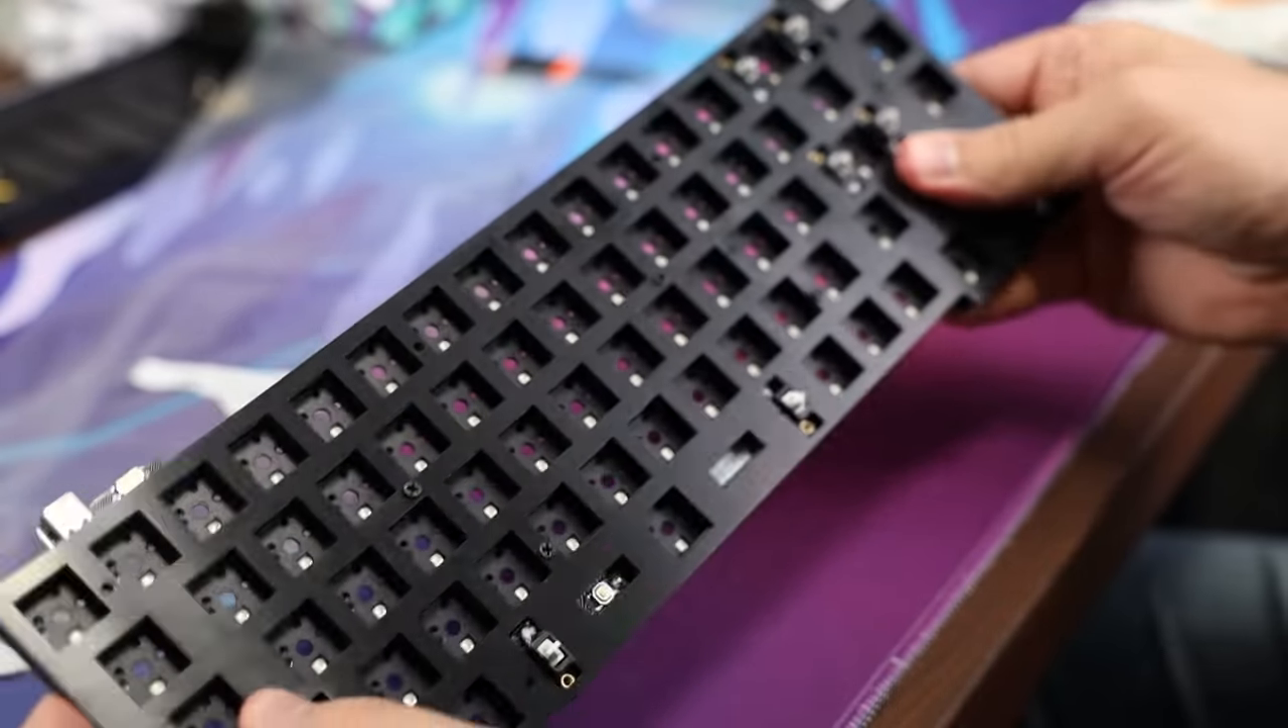All right, the plate is installed. It was very difficult, but it is done.